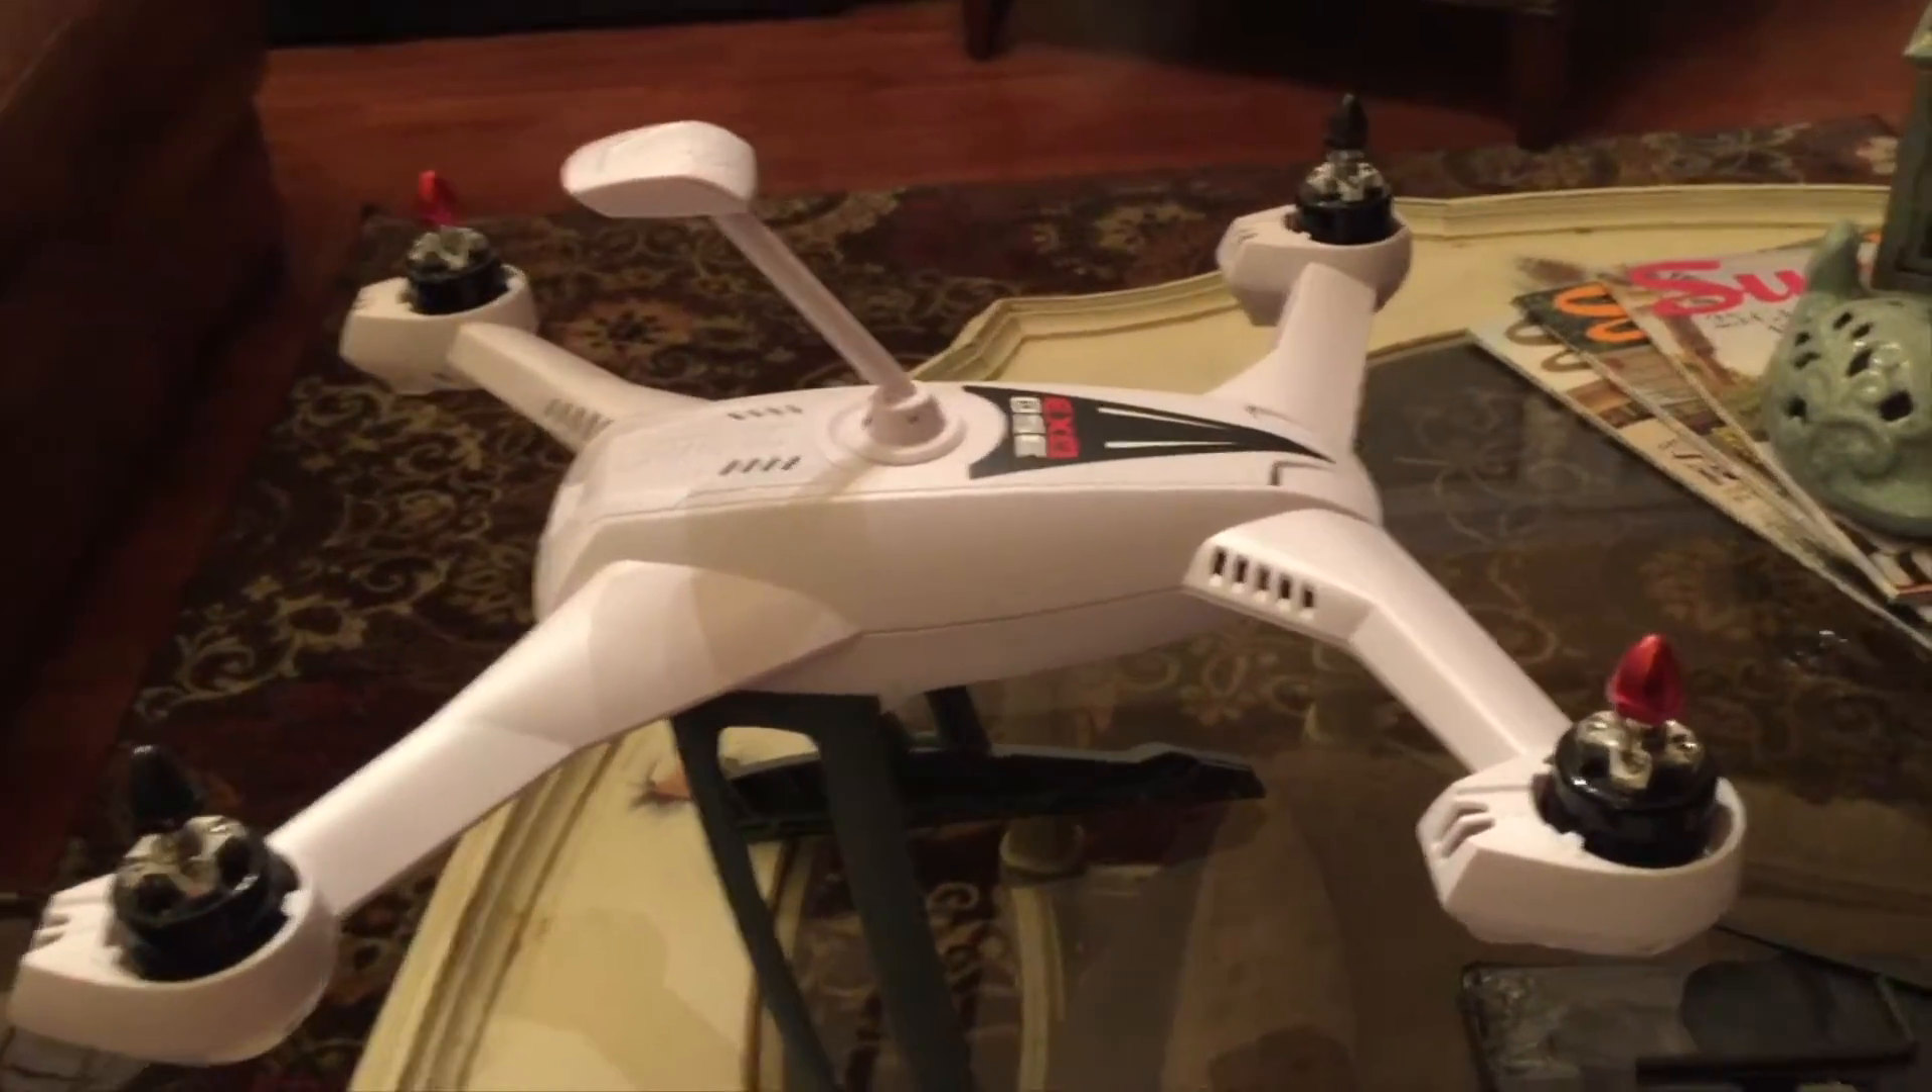The mast is completely hooked up.